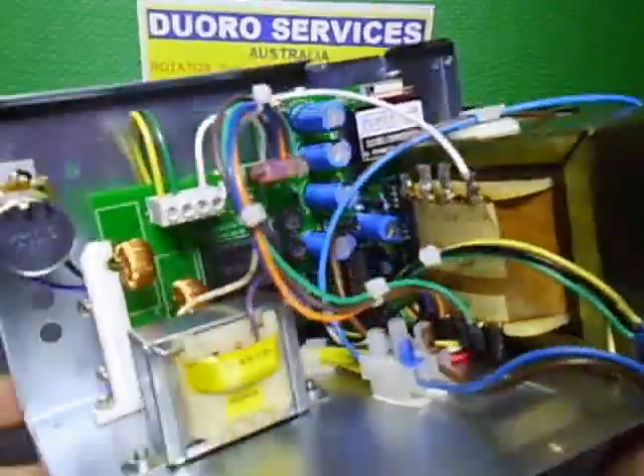Now I have the transformers in I've wired up everything that can be wired up right now.